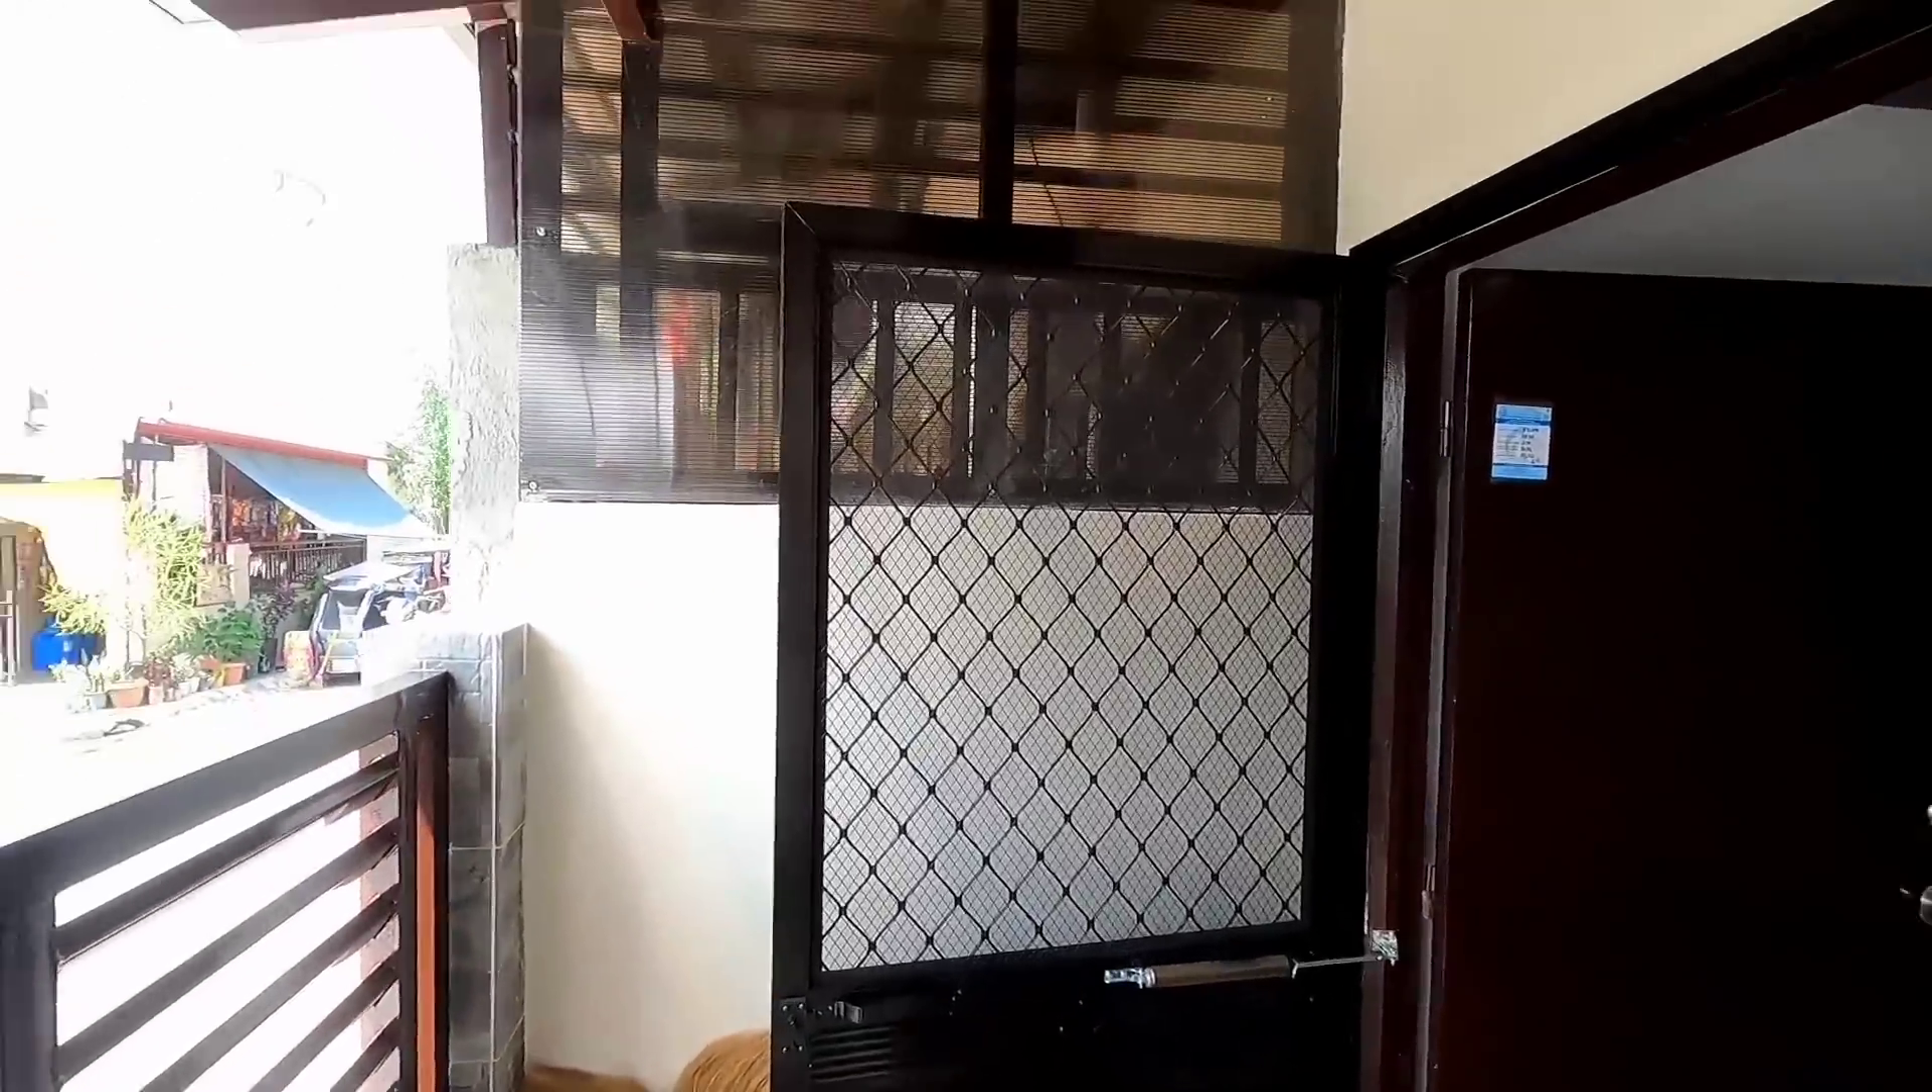Nakakabit na nga rin pala yung screen door.